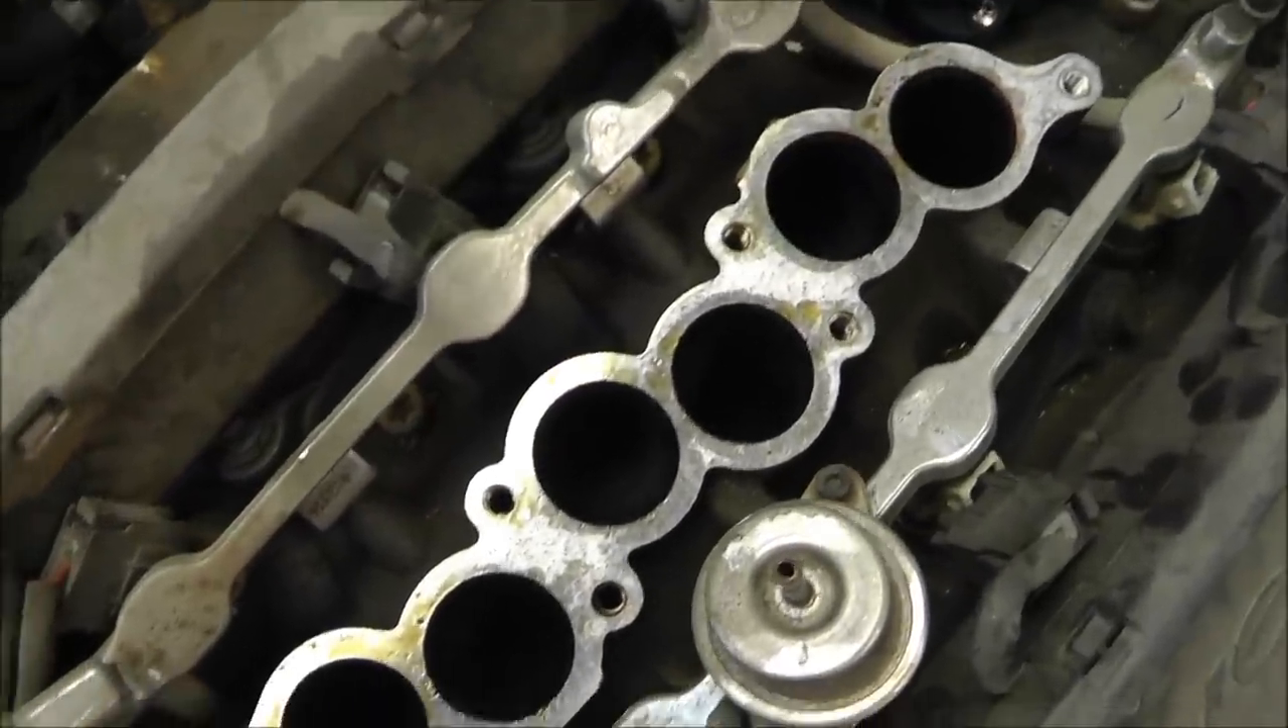I guess that's the top half of the intake manifold off. And, that's kind of what it looks like.